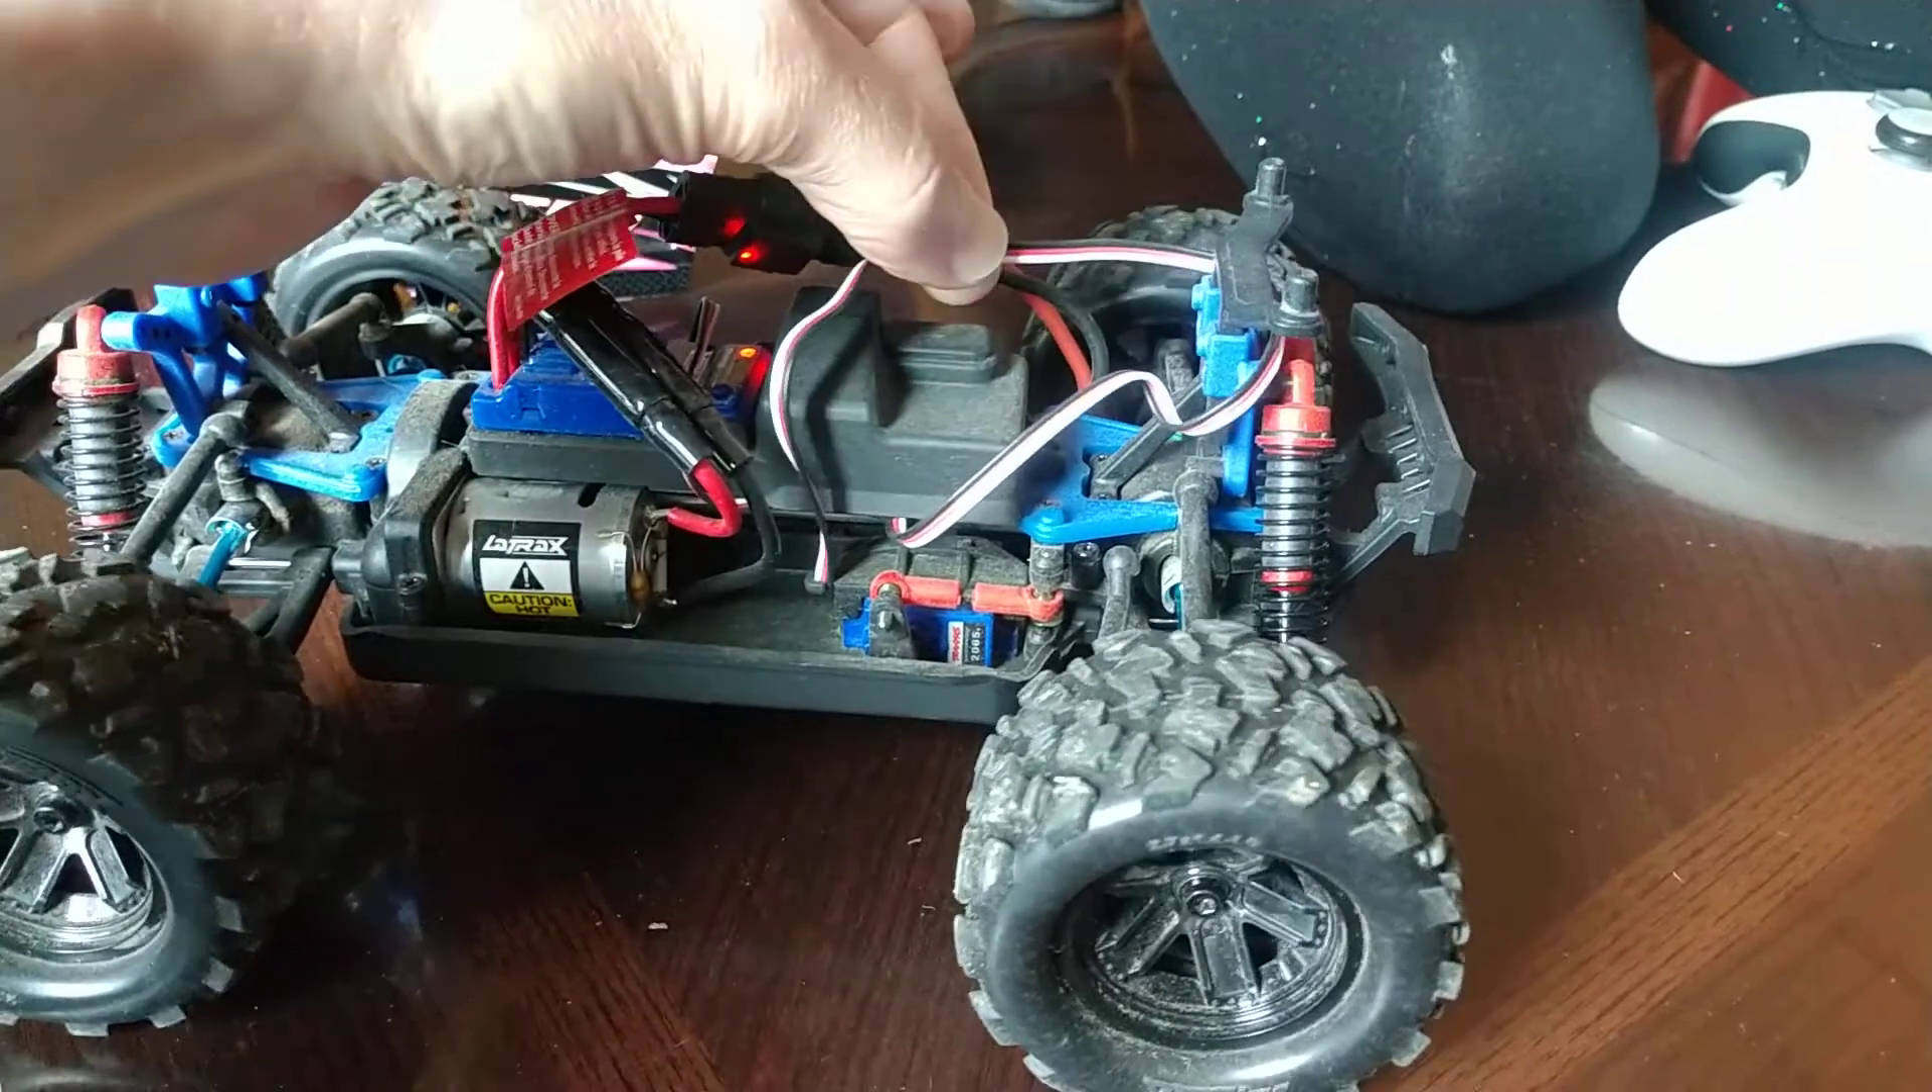Do be aware that the wire on the replacement is much much longer than the wire that comes on the factory one. So it doesn't fit under the case. That's why it's kind of draped around for now.